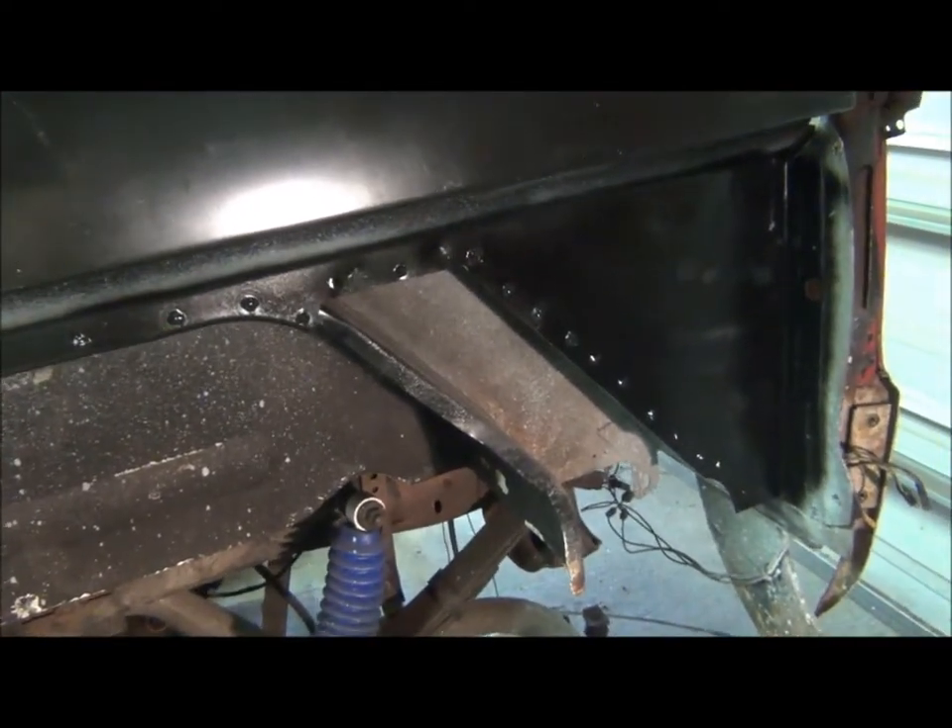Then back here we've got the upper quarter panel it's all welded in.